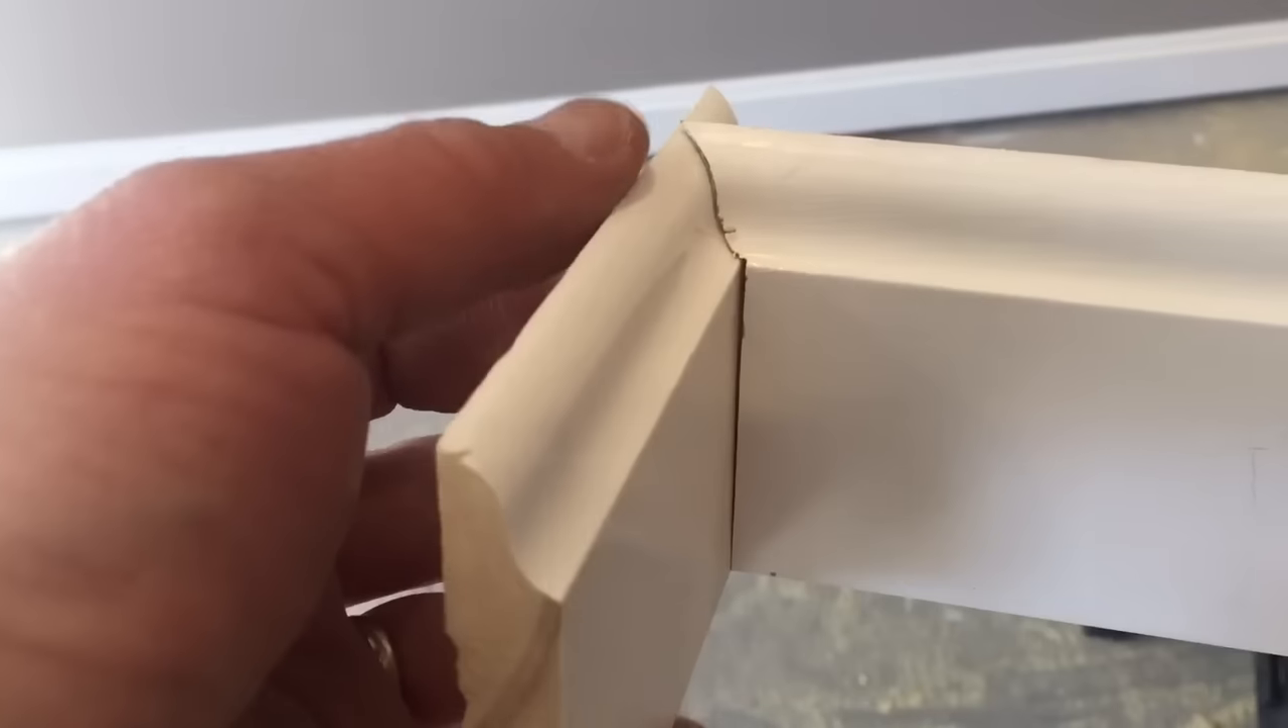I'll take my test piece and just set it up against there and that looks like a pretty good fit let you take a look at the contour of it right here and how well it fits together.